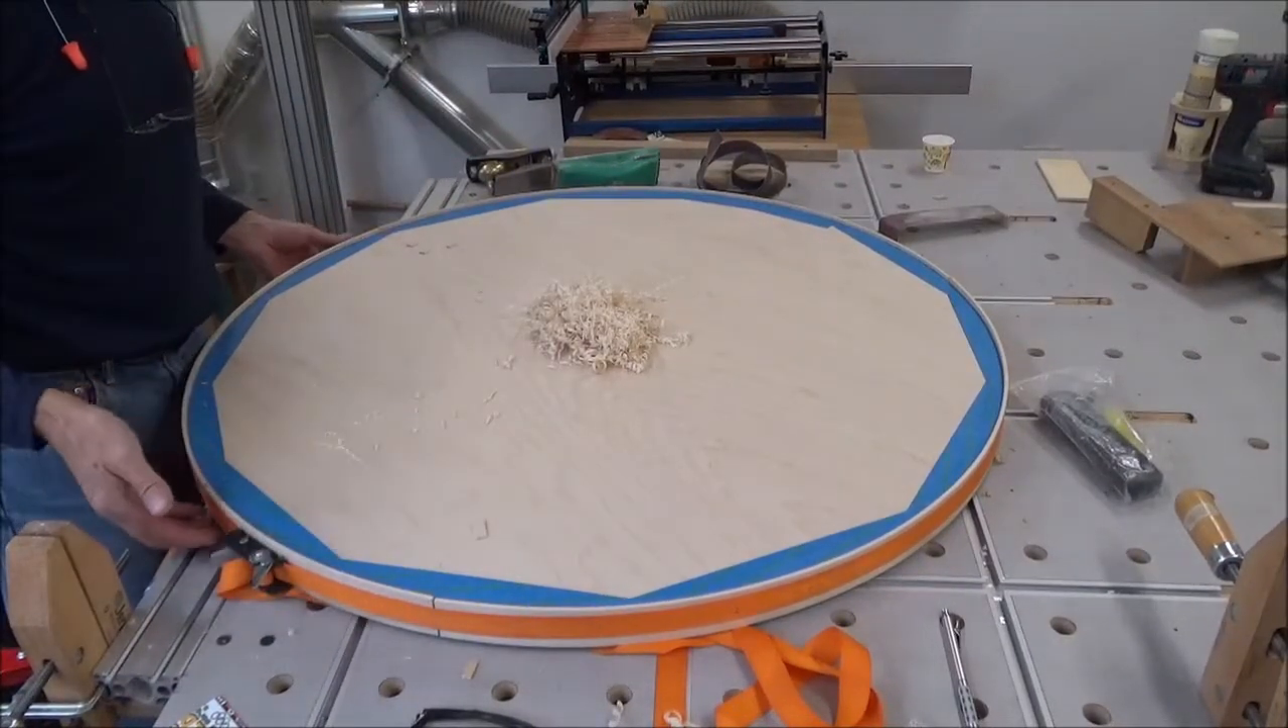I took the clamps off but I left the band on overnight. And I trimmed the bottom flush.